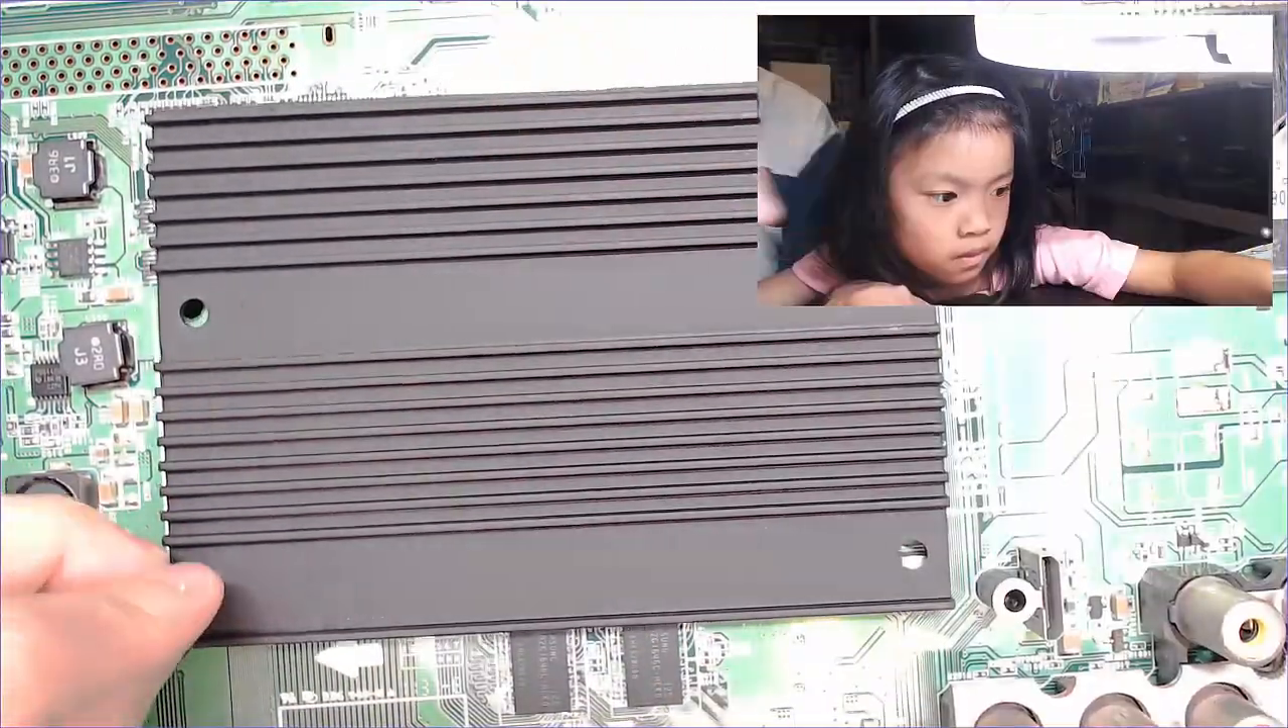So, we put this heat sink back on here.